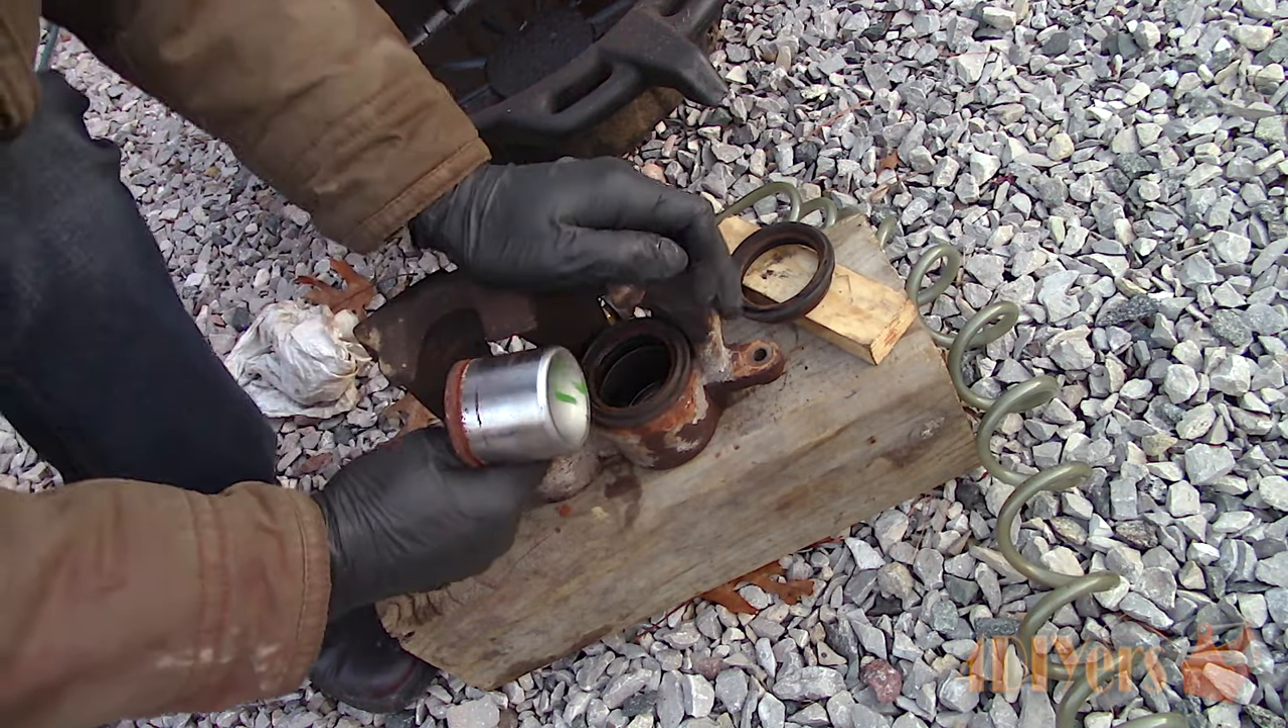The one piston is out and as you can see the dust boot came out with it.